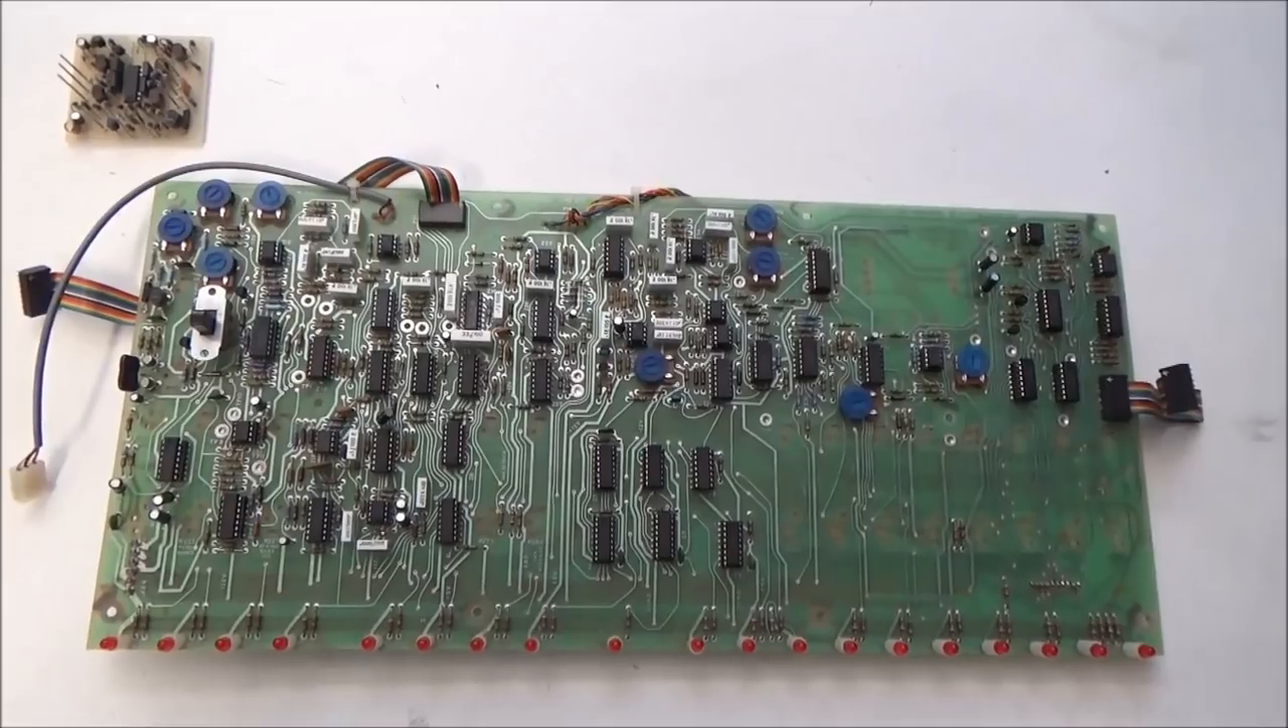And I put all the IC chips in the sockets.